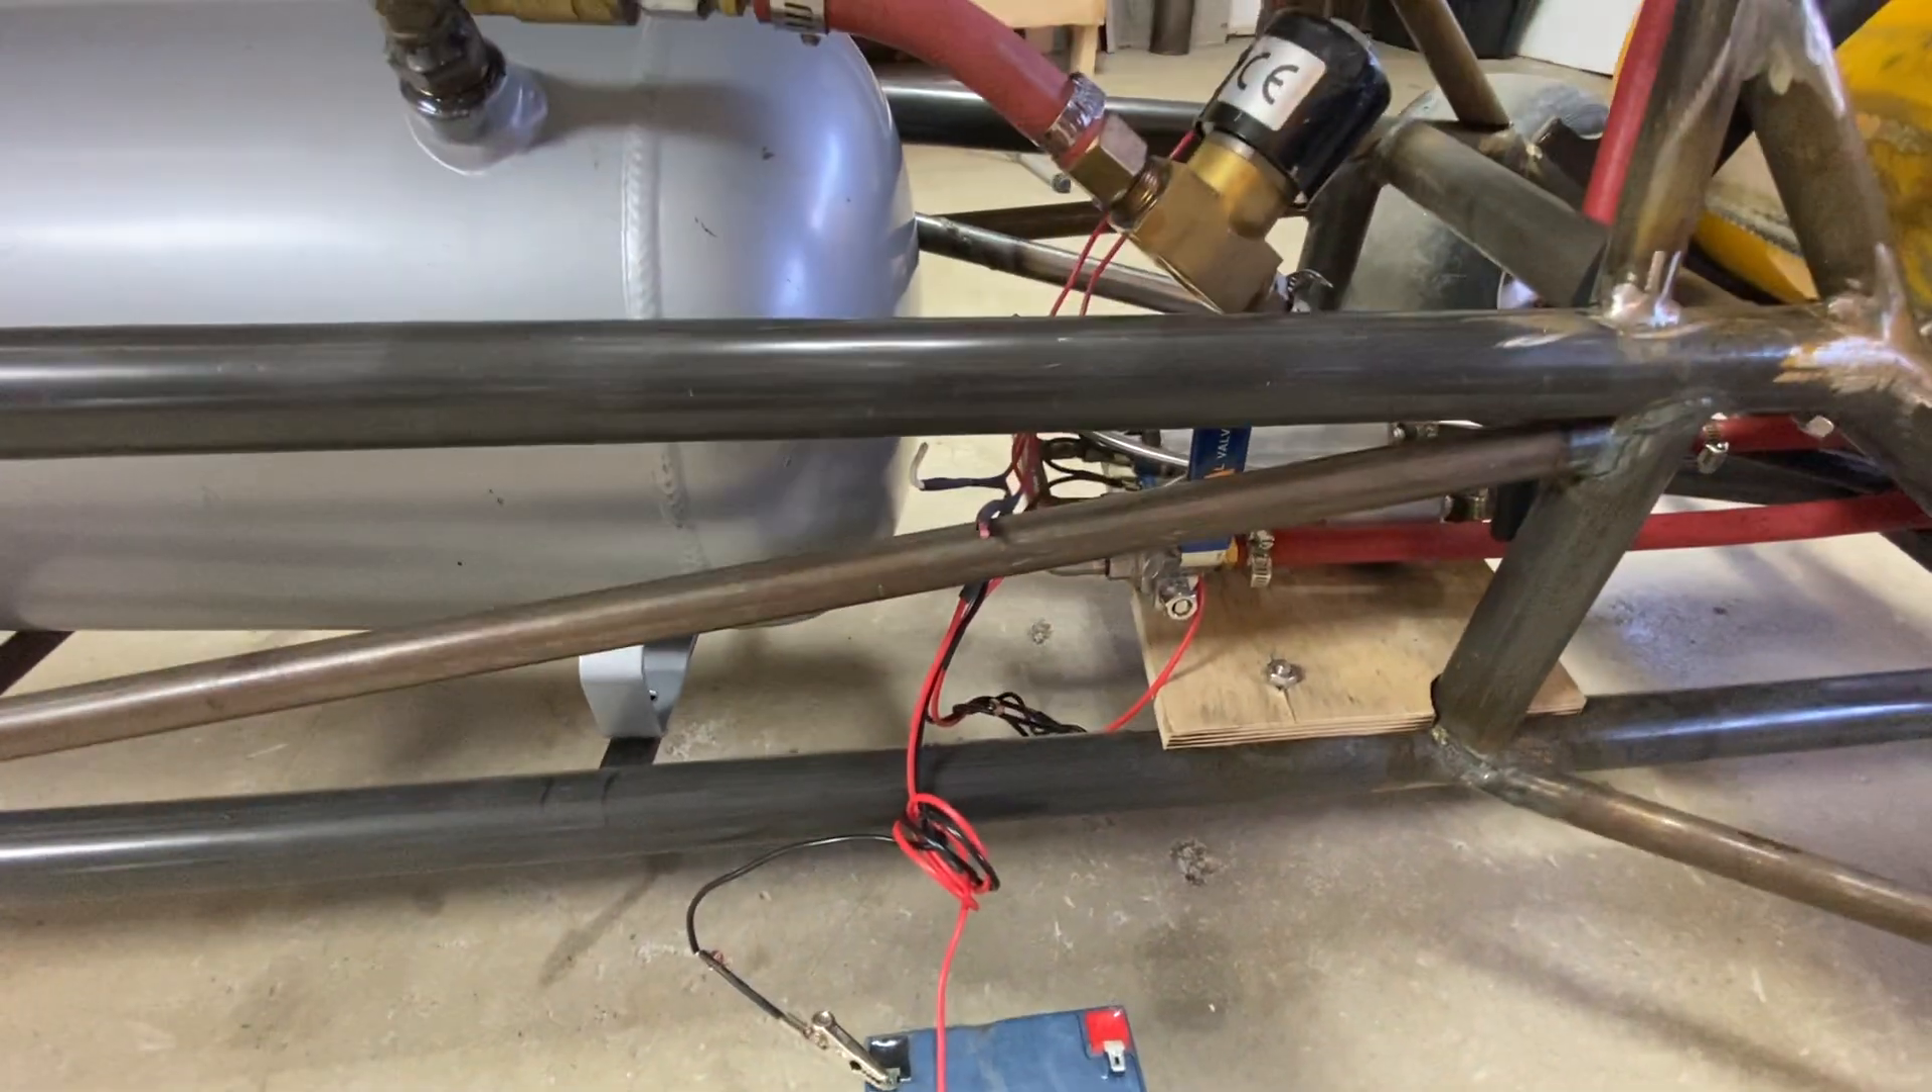Now, what I'll do first, as you can see right down here, I've got my, uh, my air wires and my fuel pump wires. I've just got them loose right here.